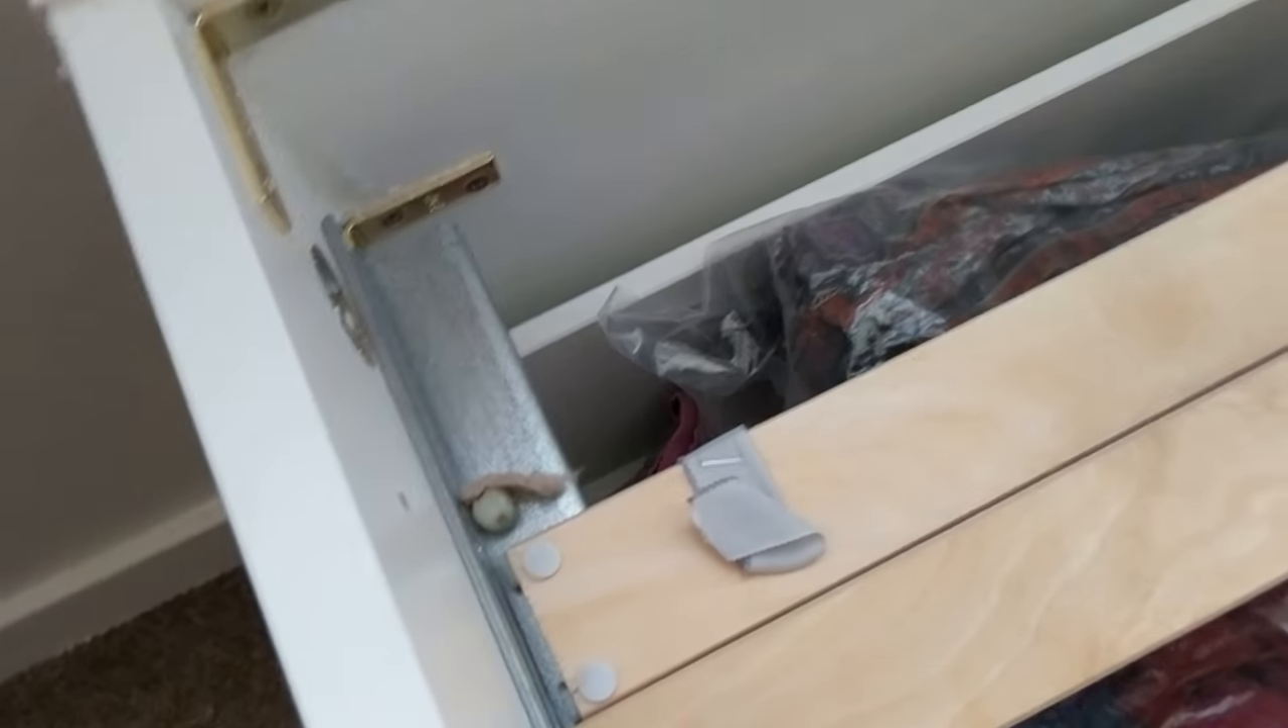And then in addition to that I got smaller little dots of felt tips and placed them on all of the corners of these slats.